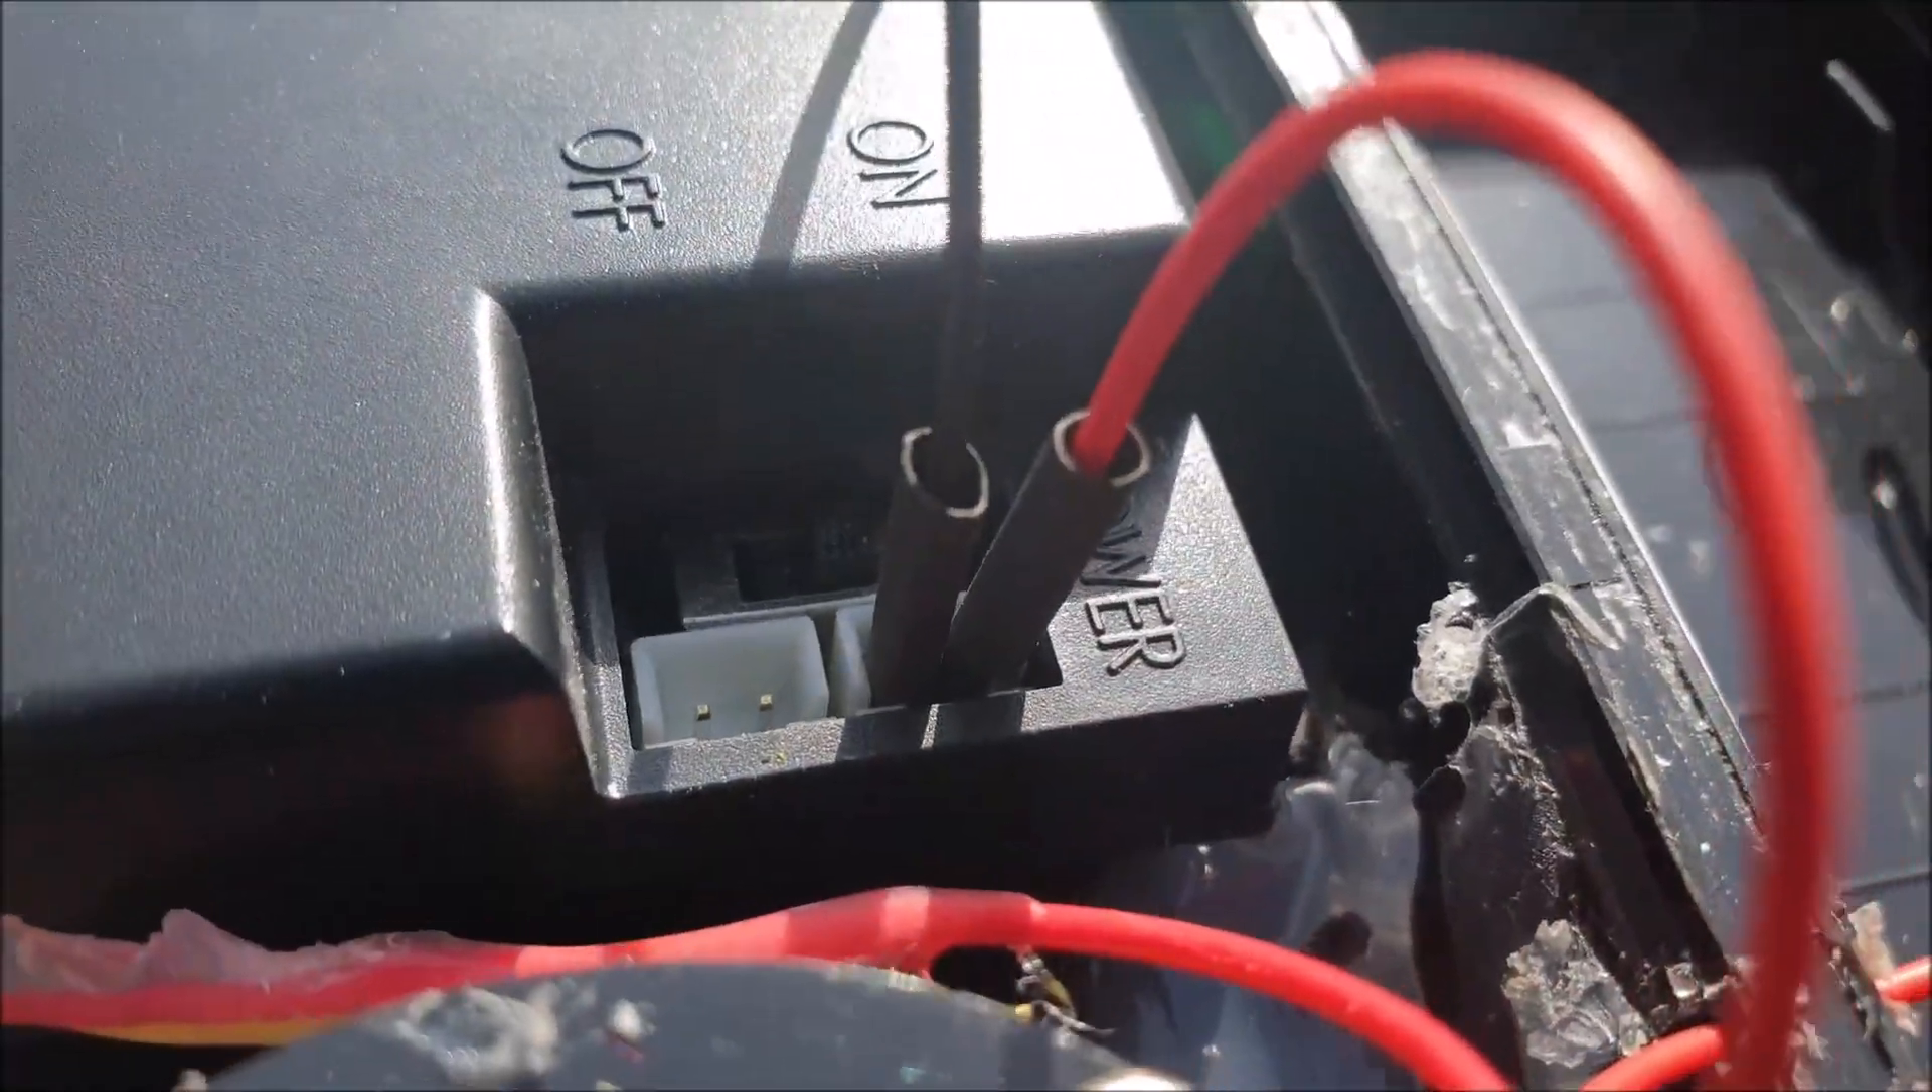Okay, so the first mod, I've soldered the wires on. I've put some heat shrink on. I haven't shrunk it down yet.